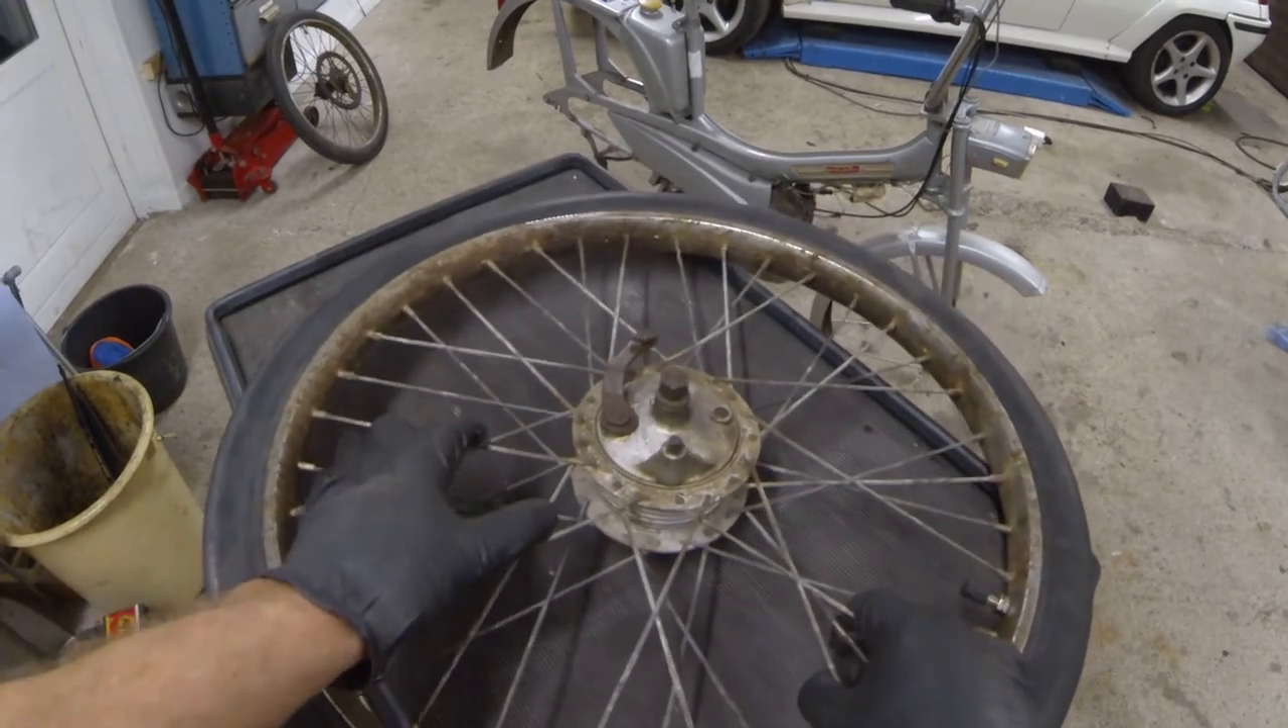So this is the front wheel, which is off the moped now.